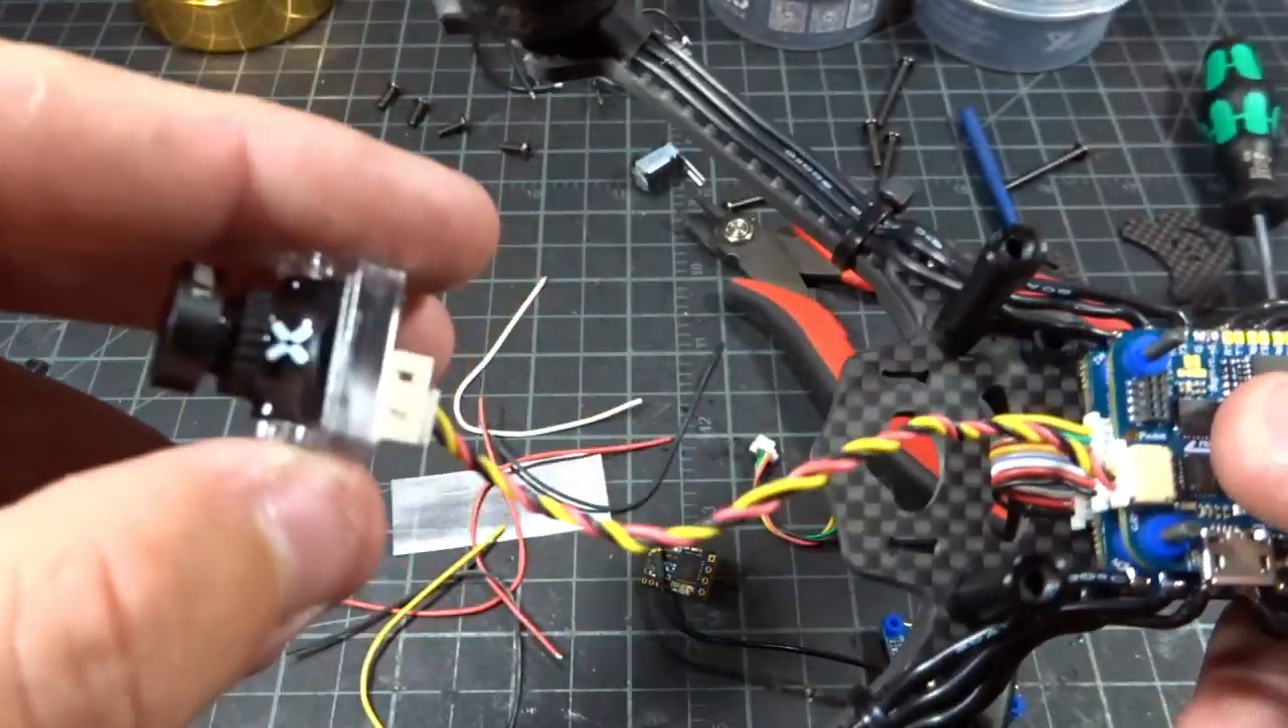You can see I just plugged in the camera.